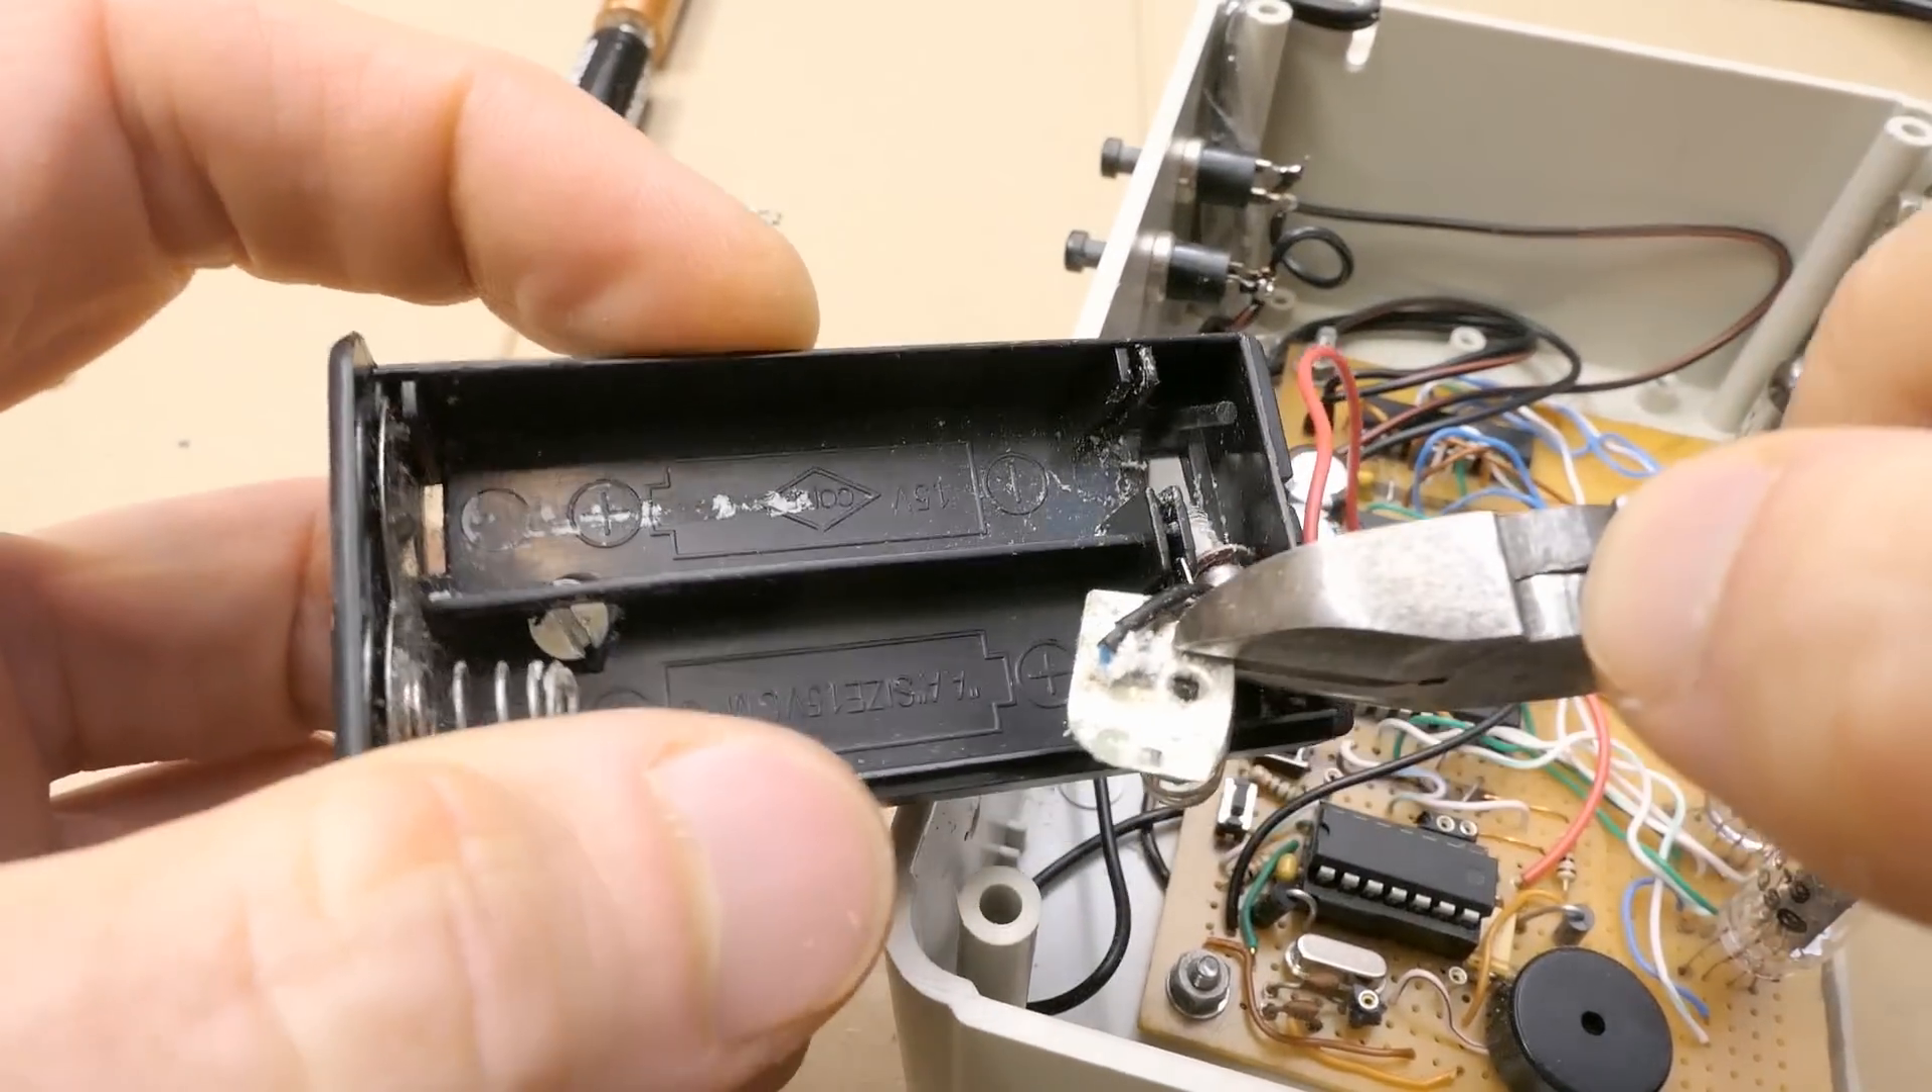Now the battery holder is out.